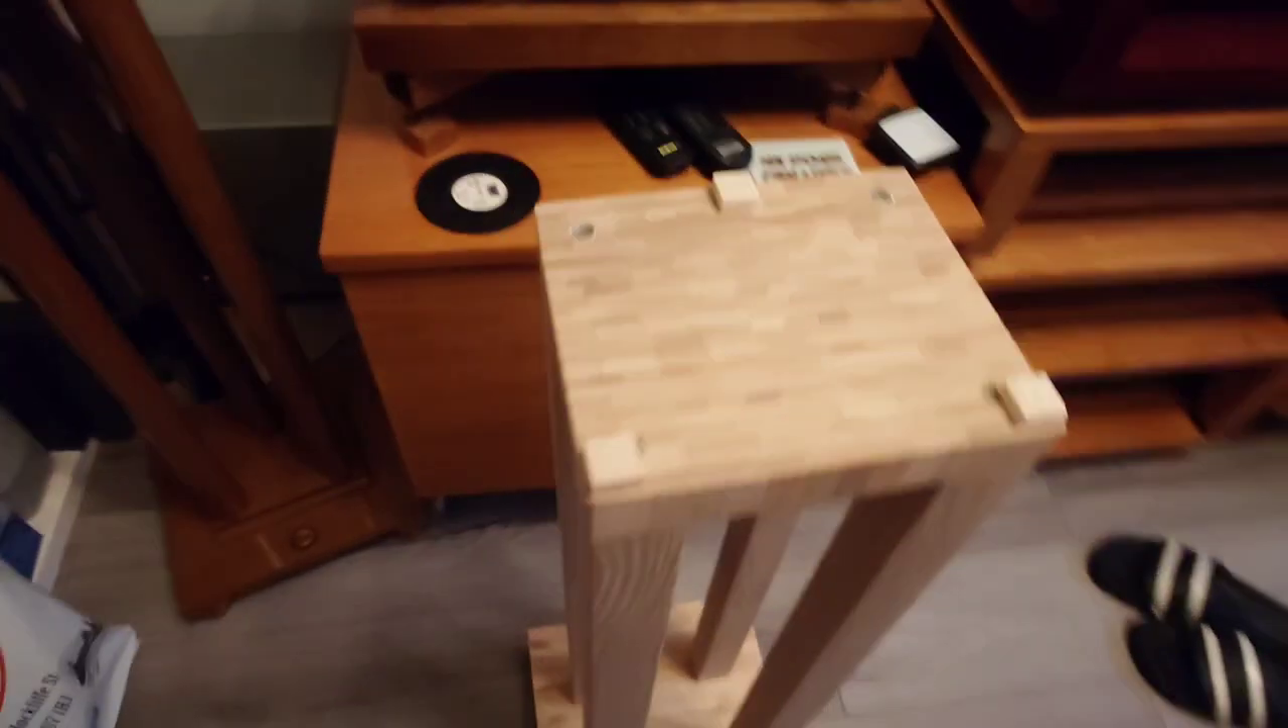Oh and also on the top plate there i've used some small bits of balsa wood on the corners.